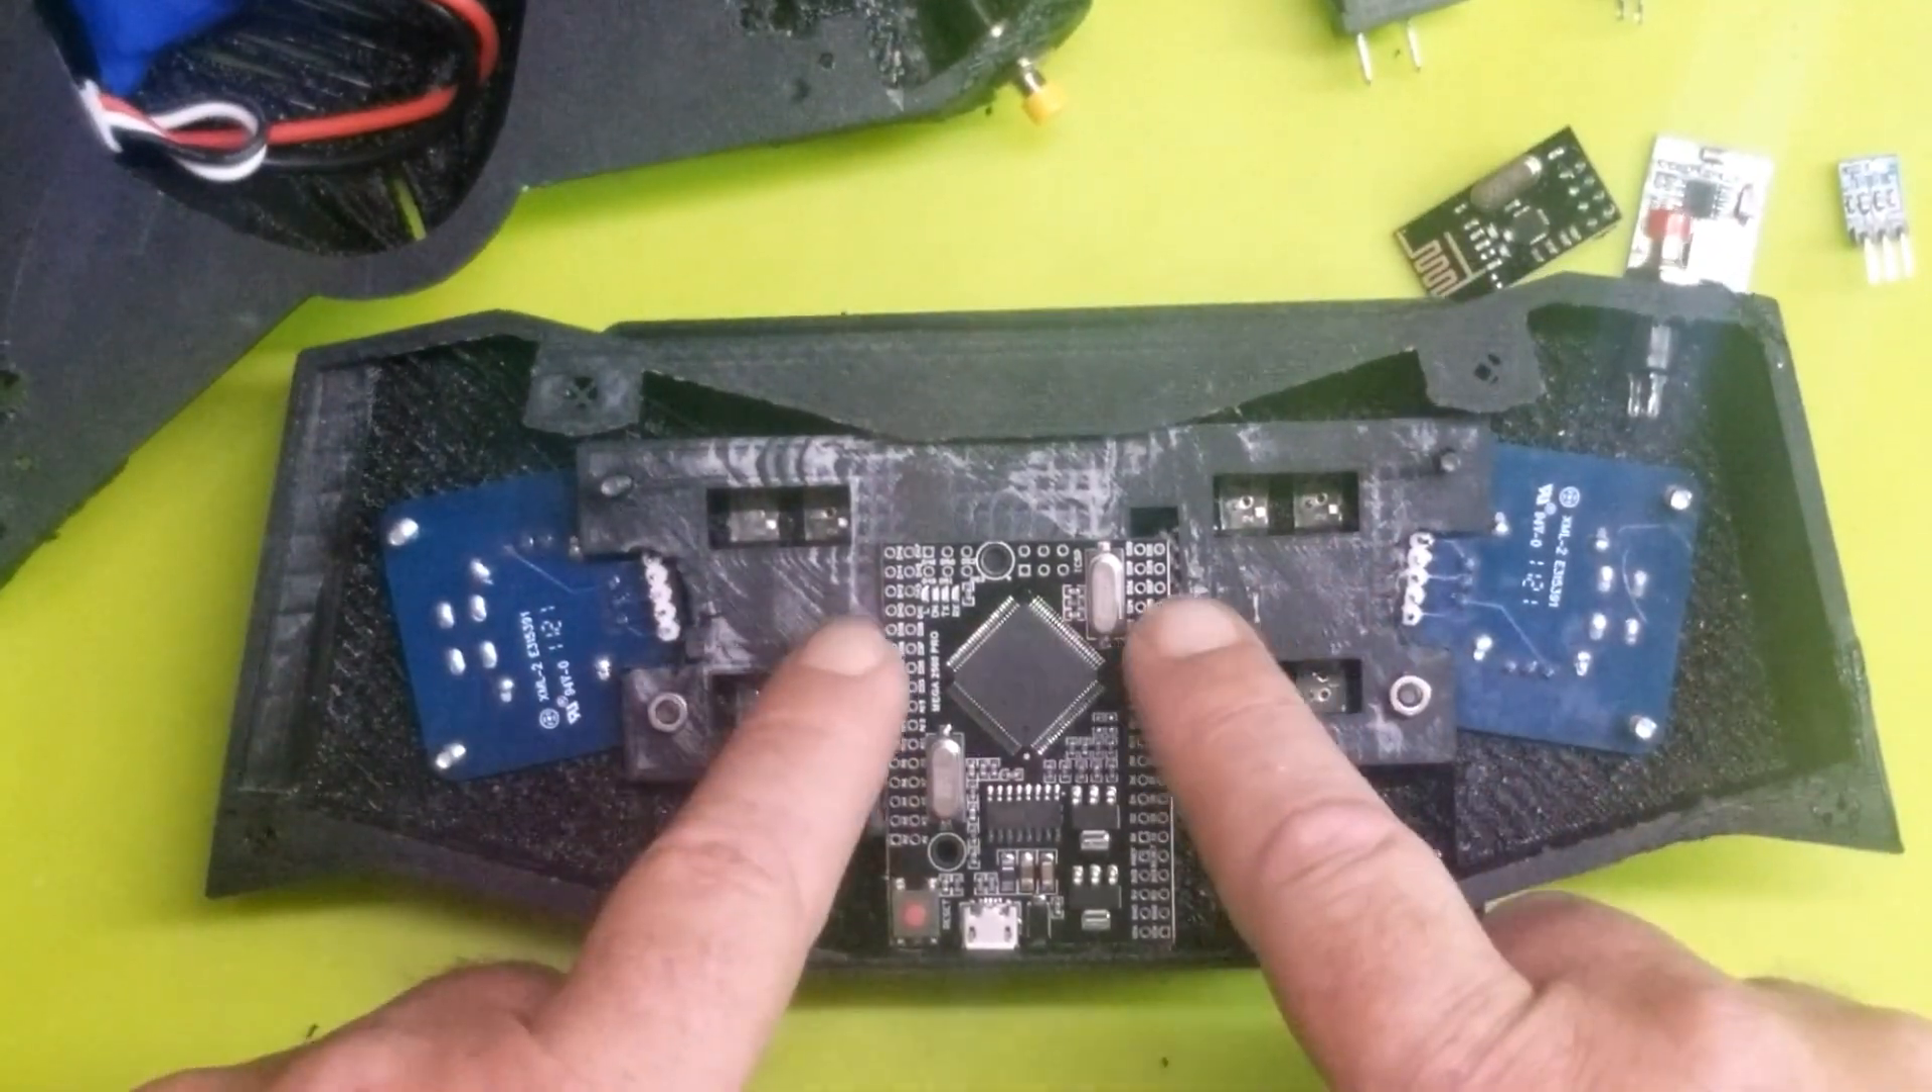So here we are with the mega sitting on top of this plate that i came up with that bolts onto the same bolts as the joysticks.